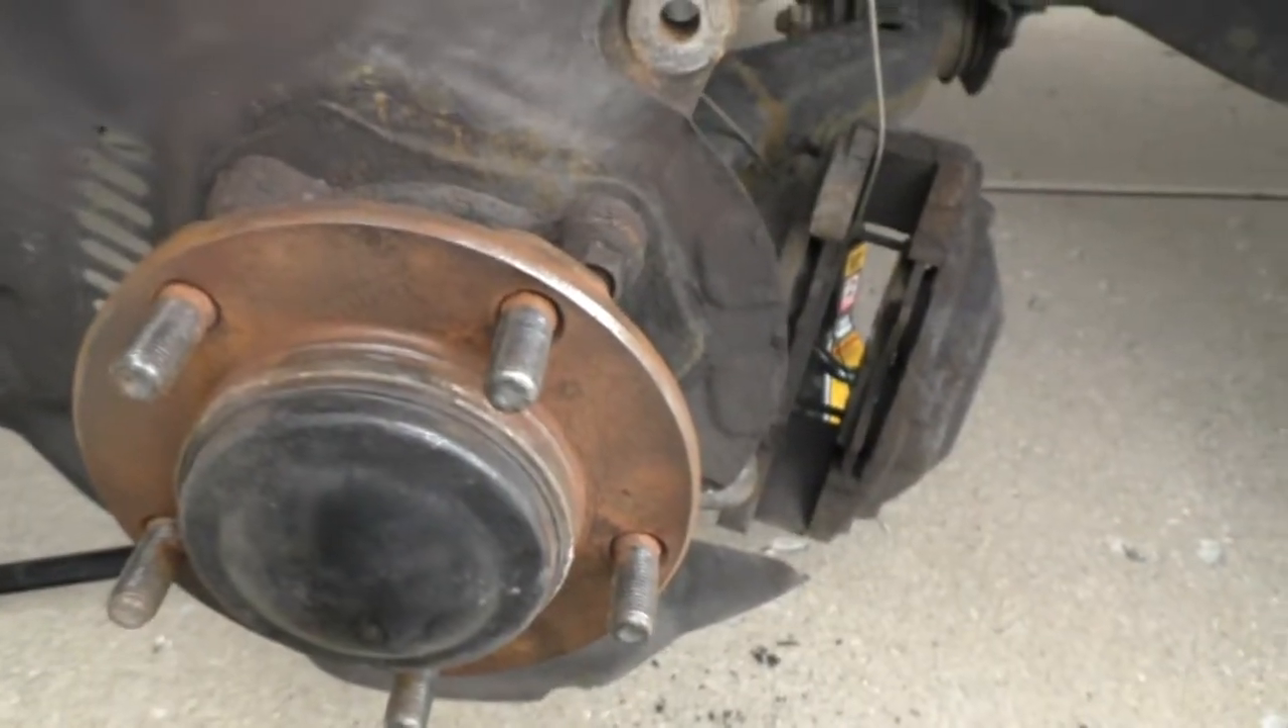Okay, I got the rotor off. I cleaned up the studs and part of the hub around it as best as I could.